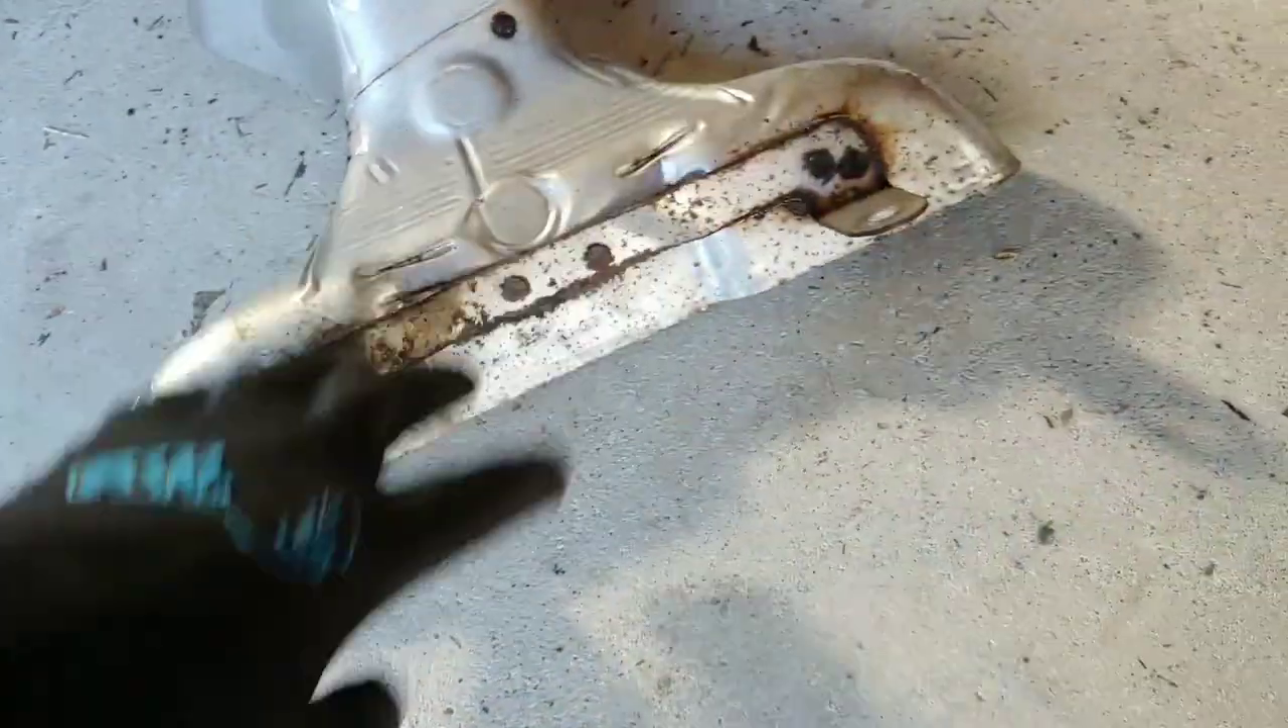Okay so I removed the heat shield.